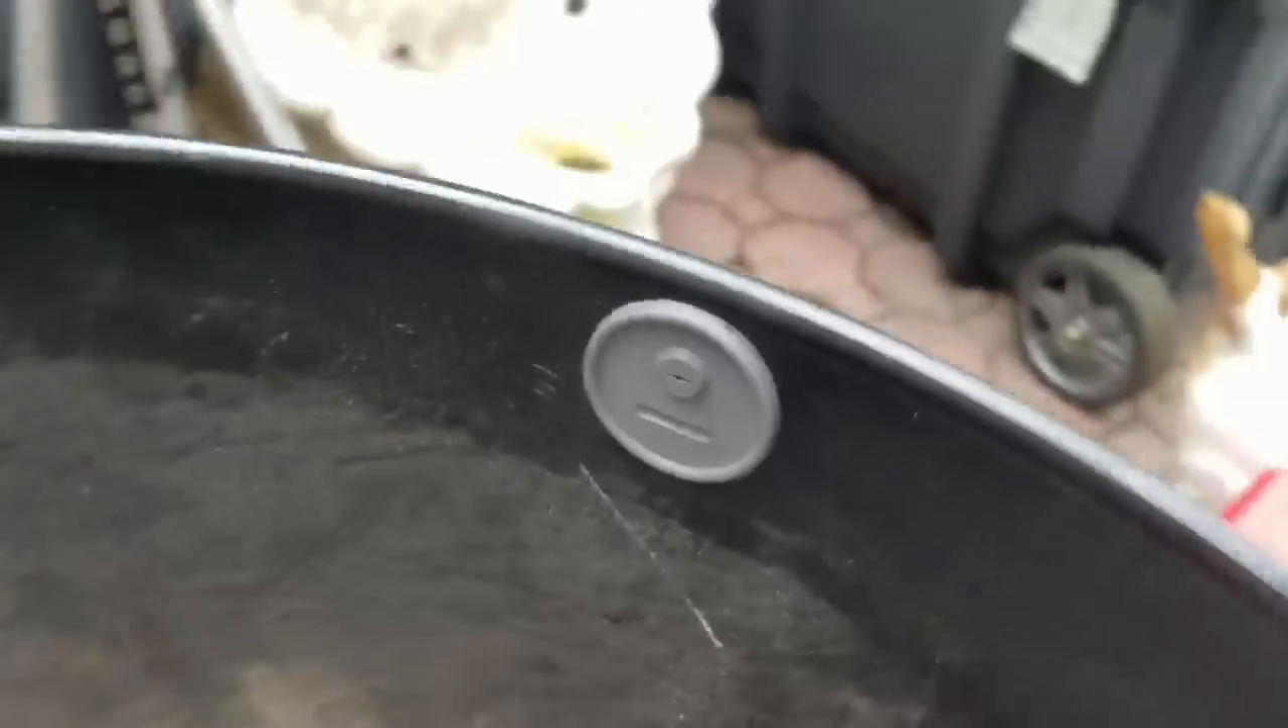Here's the grommet. Got that done.